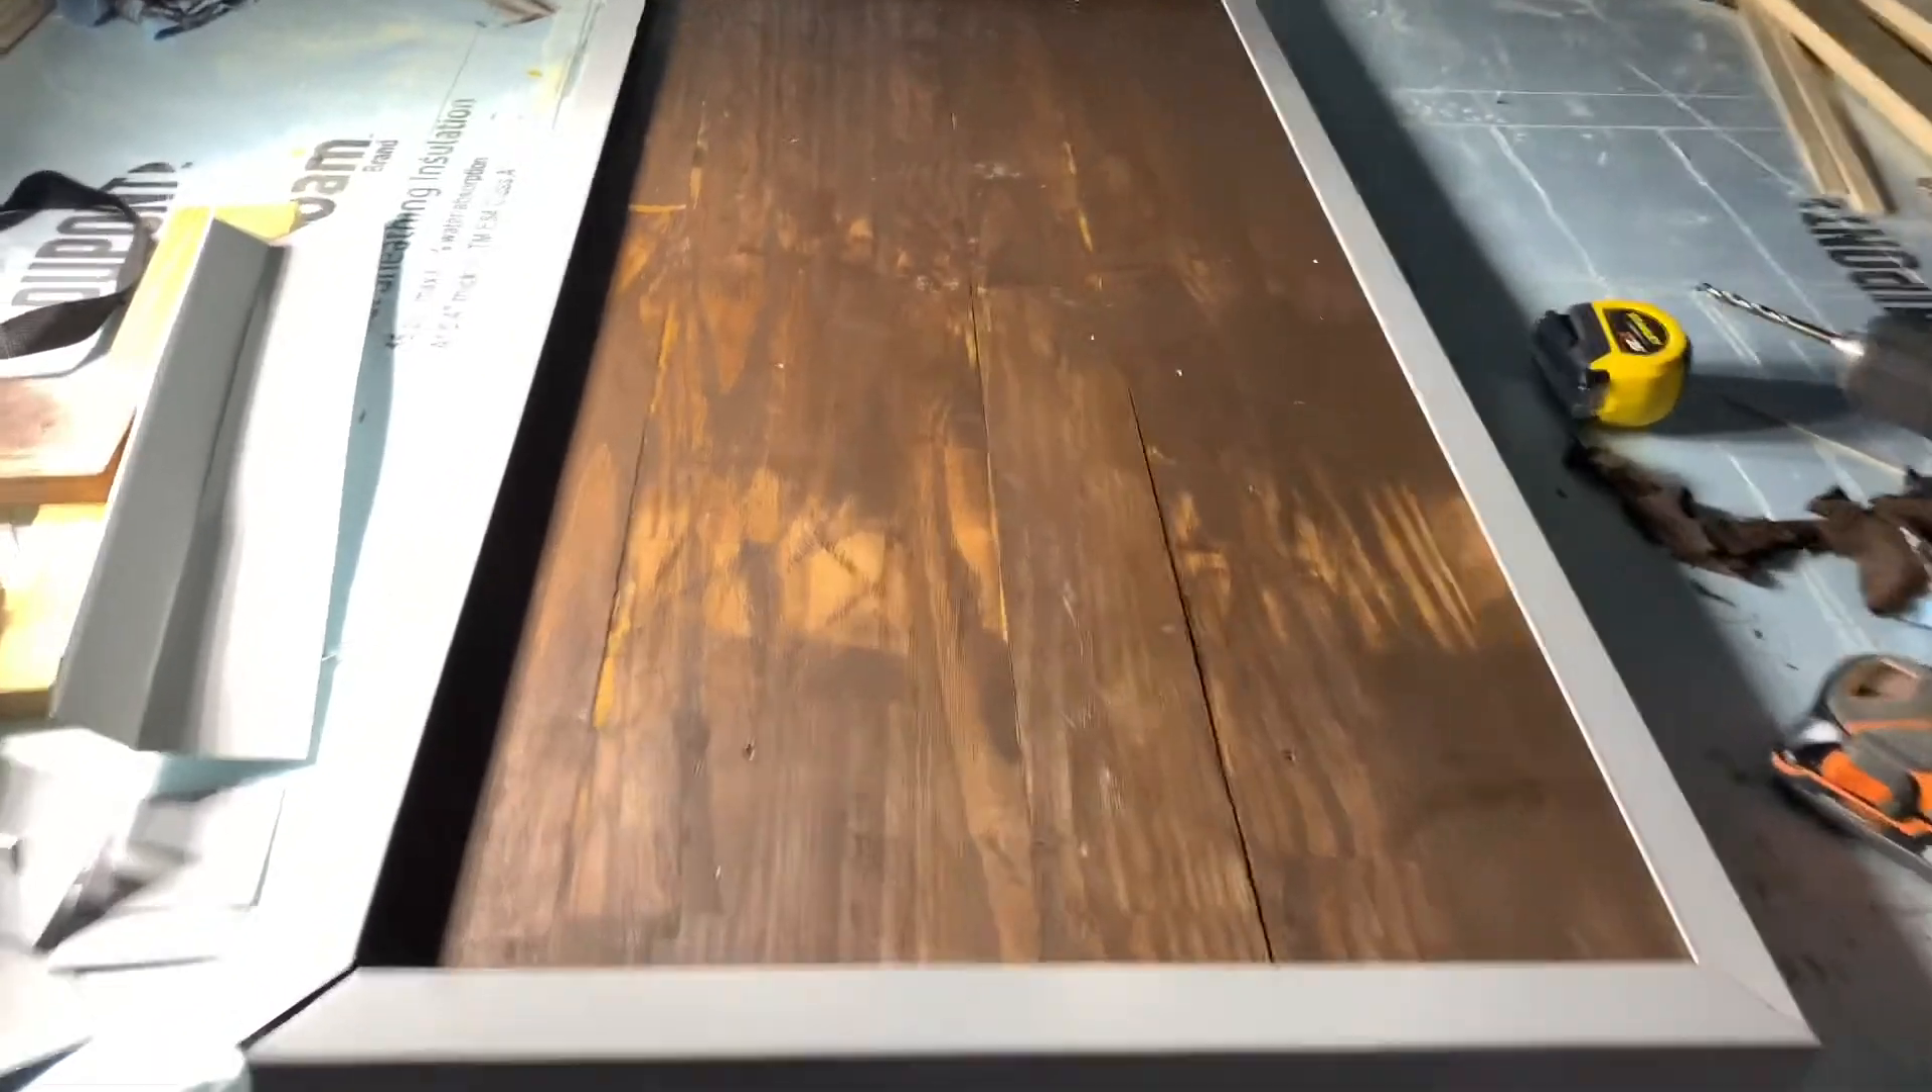Okay so we got the outer trim on and everything's looking great.